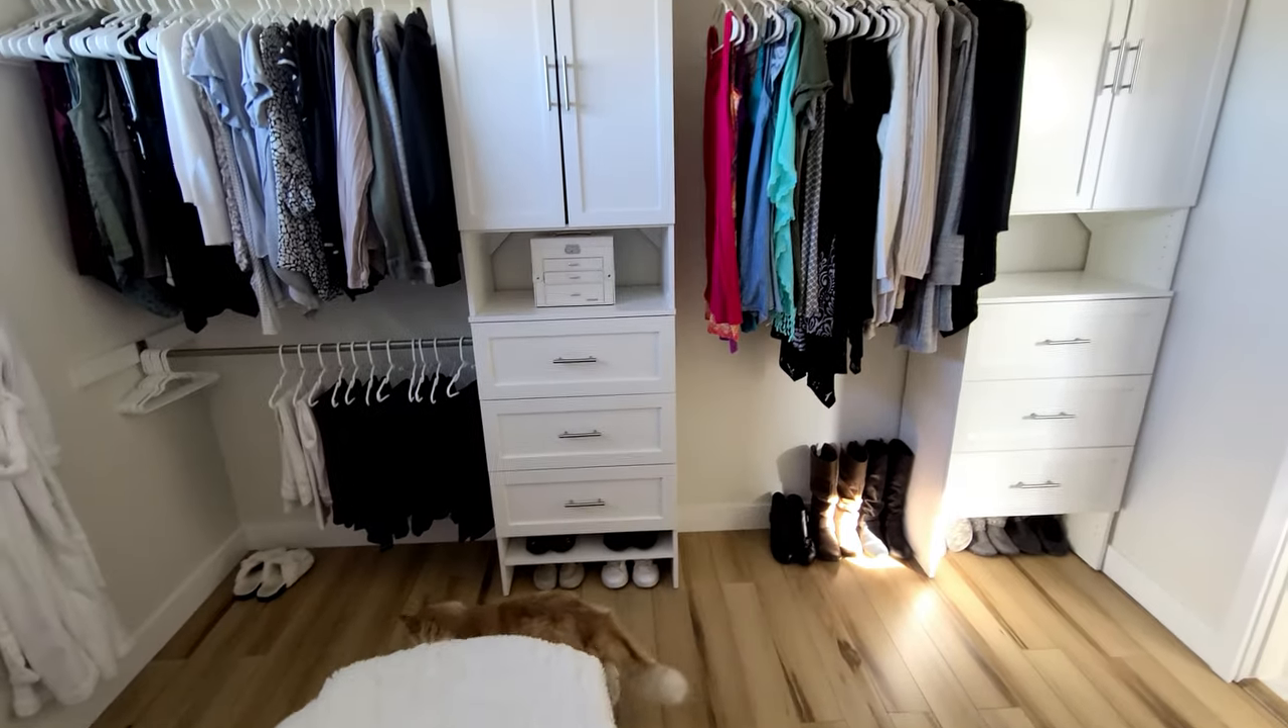And just like that, the closet is back together with brand new flooring.